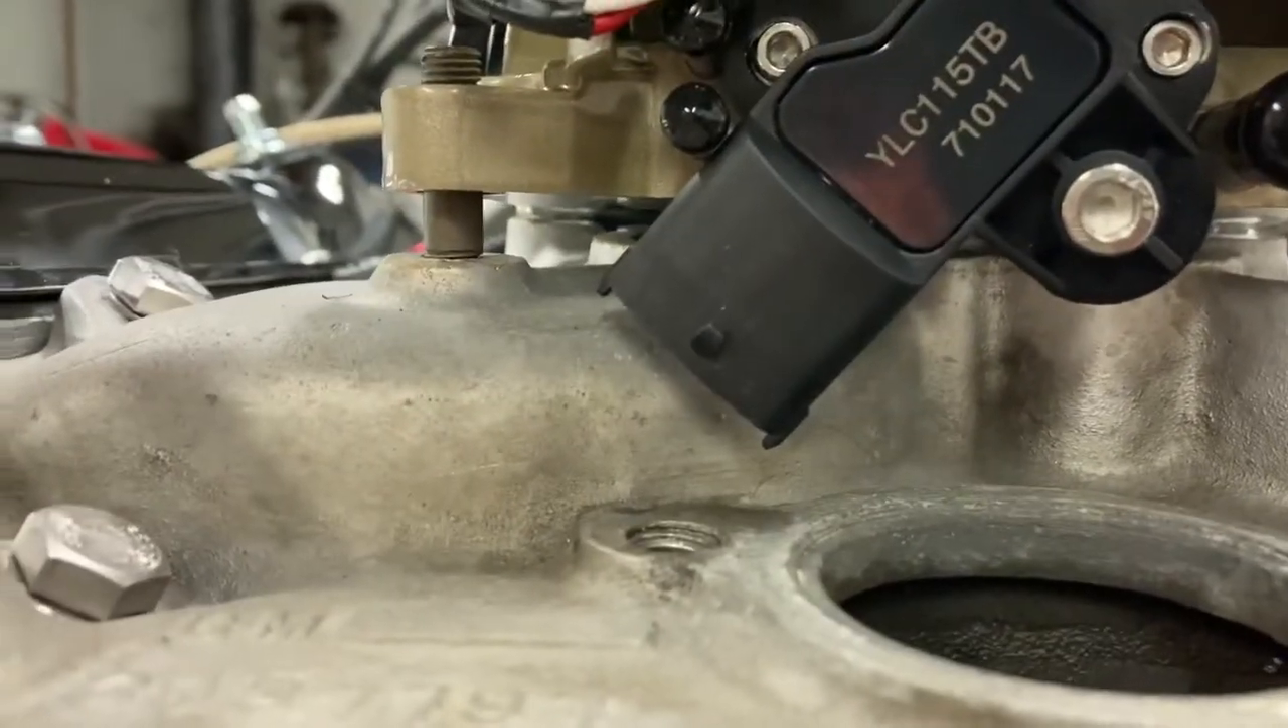Look at the gap that I have right there underneath the throttle body that's because the map sensor is hitting the intake right there.